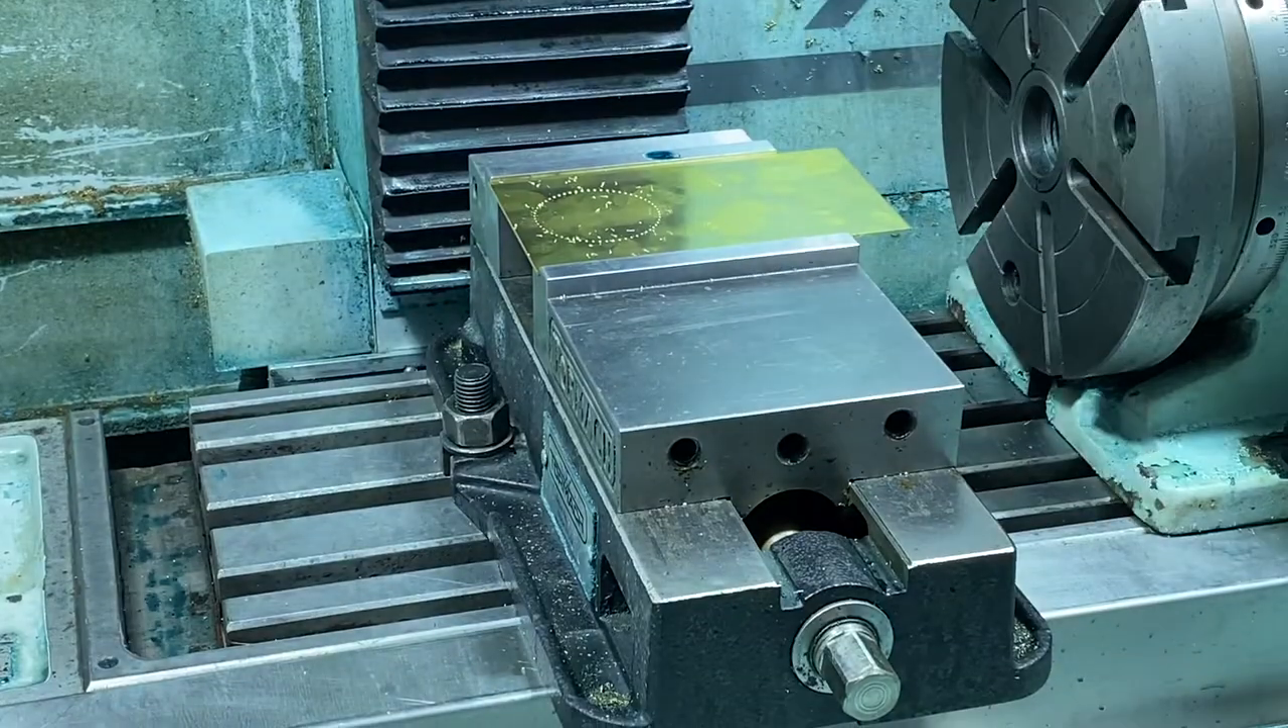We've got our material in the vise.